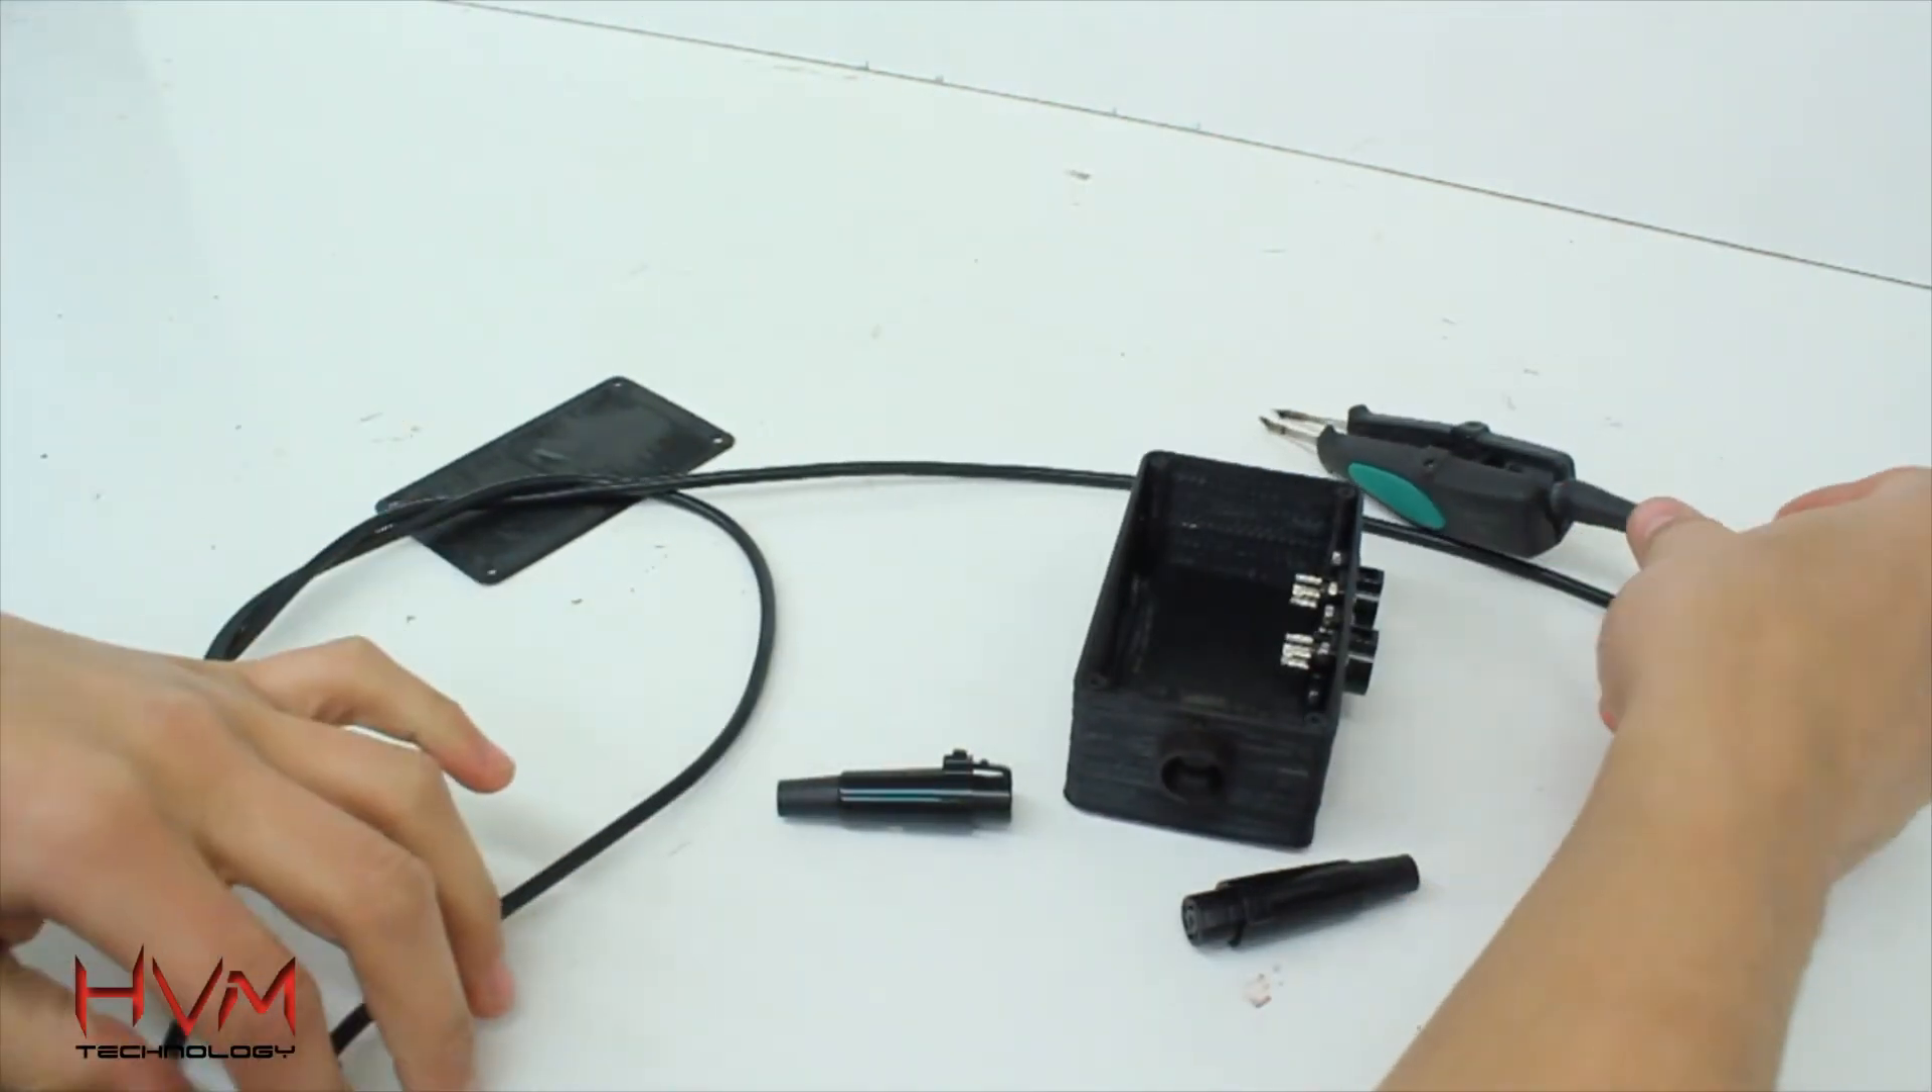I still need to put the electronics on the inside but for the externals, we've got the two connectors for the additional lines, that's these two, which I'll just plug into there.